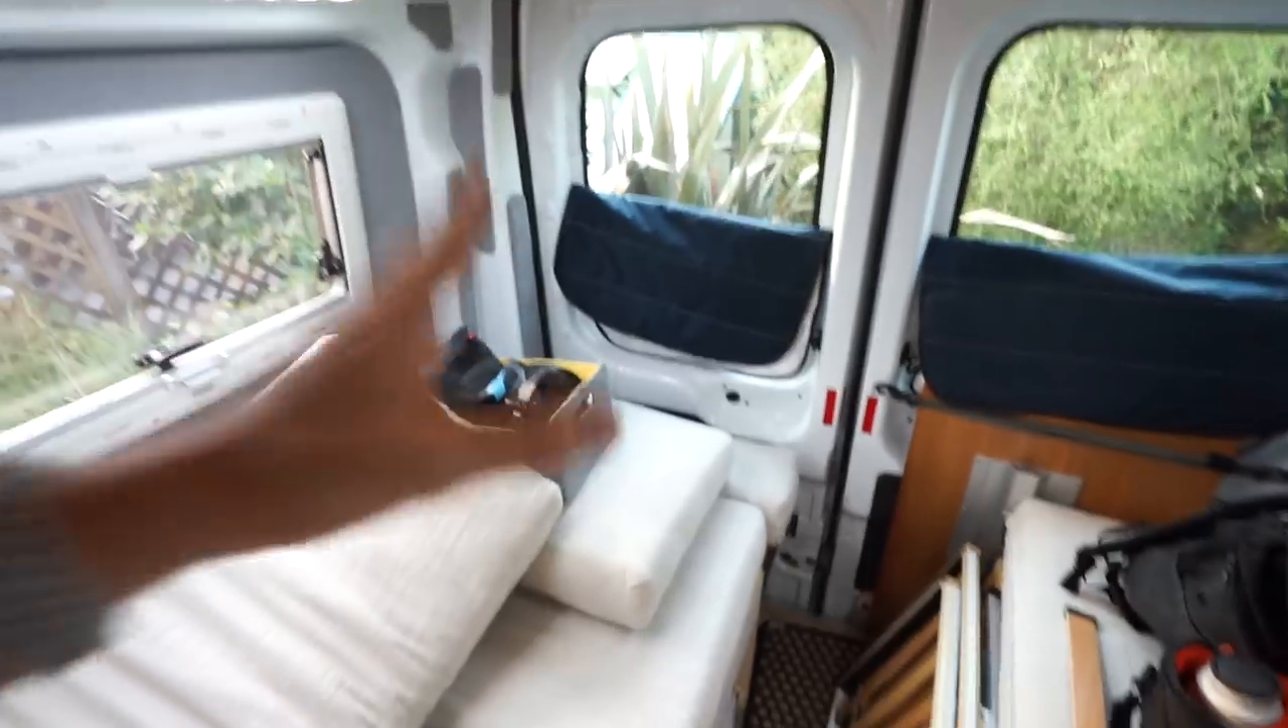The problem with the back door is, you can see there's a couch in the way.